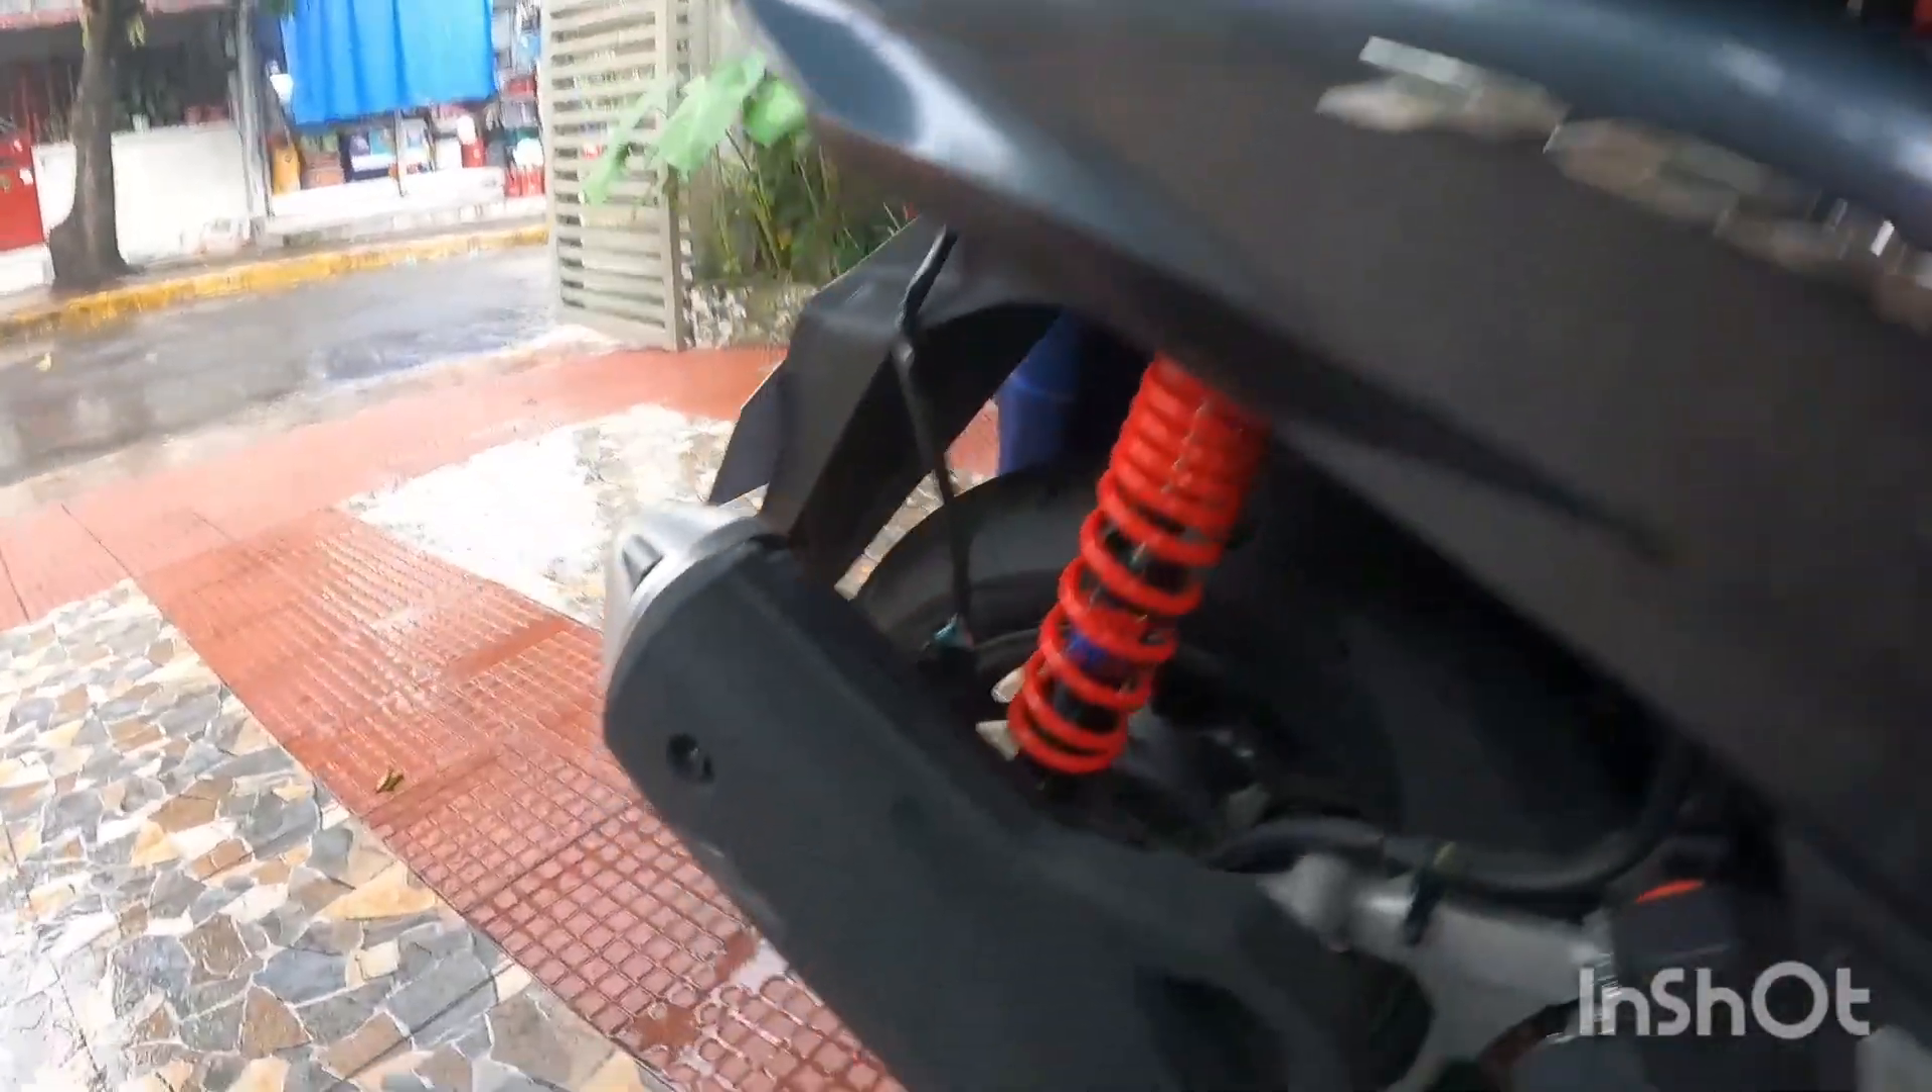Ayan nakabit na yung shock natin no.